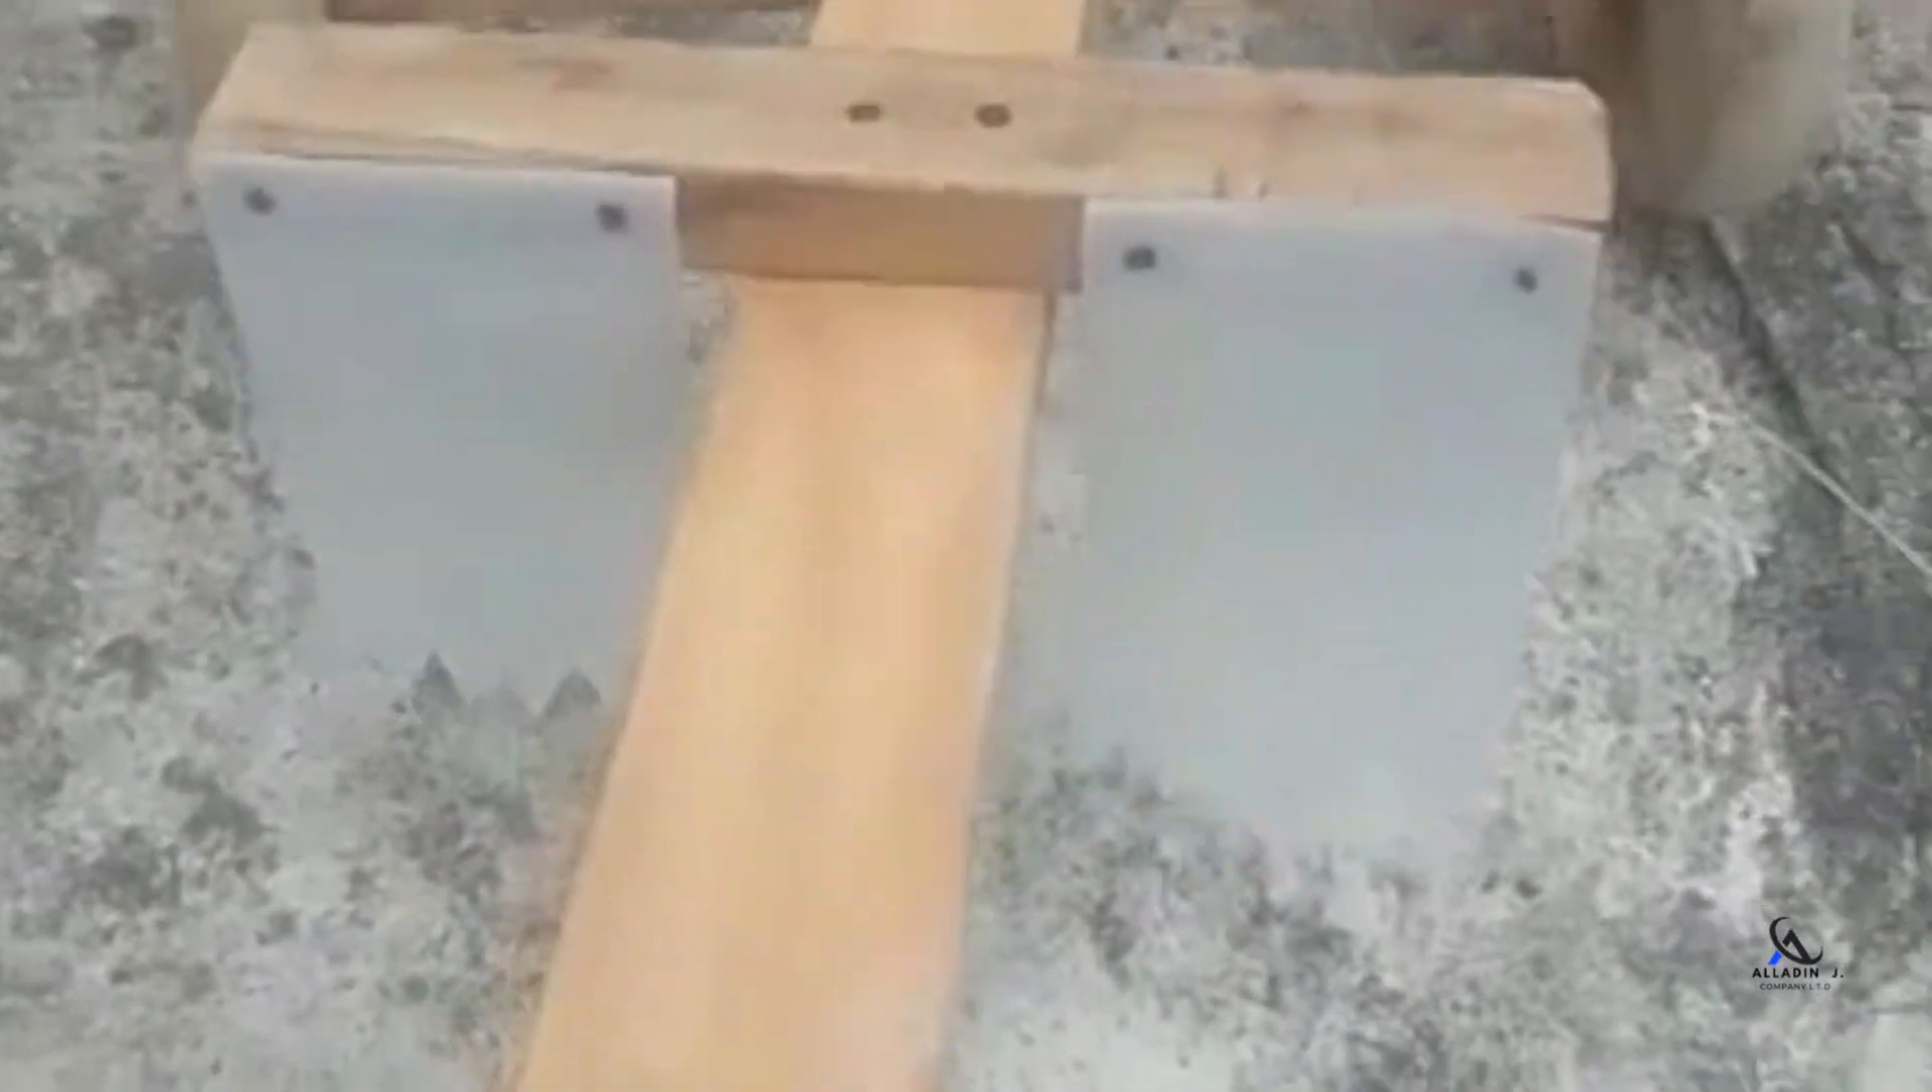Okay so now we have attached our mudguards to the frame of the push cart.